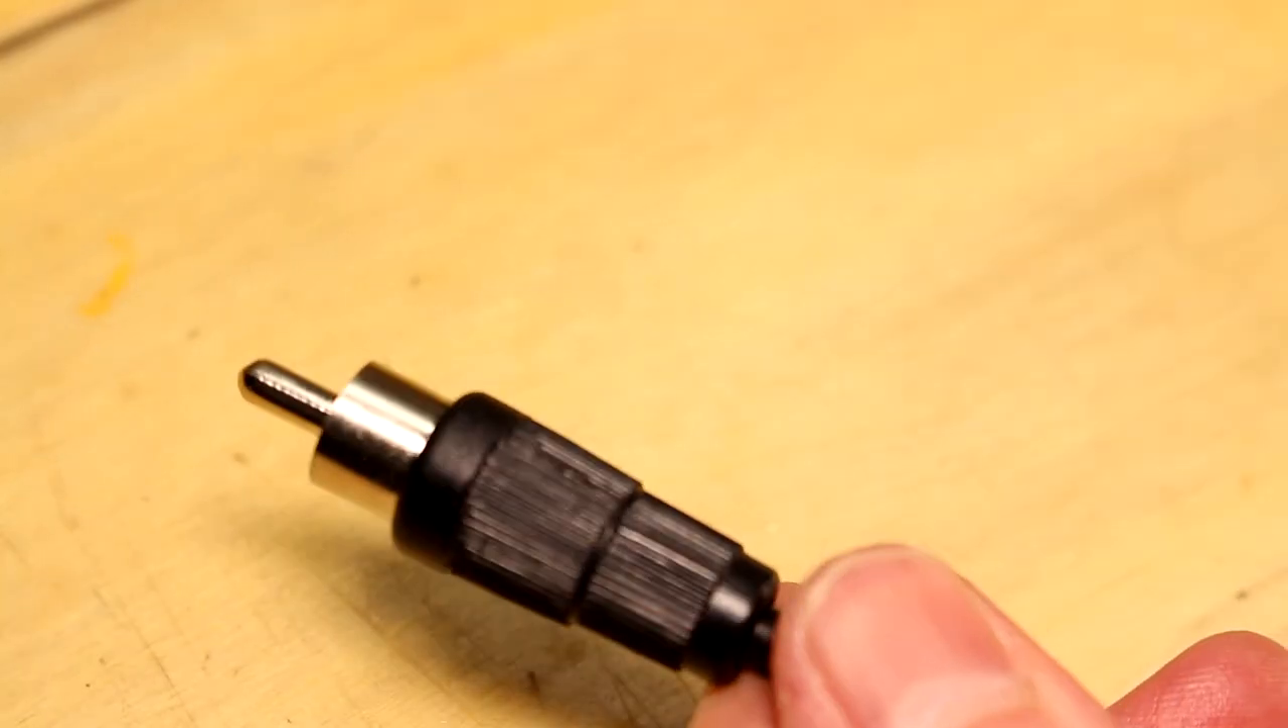And then I just screwed the end of the cable cap on.